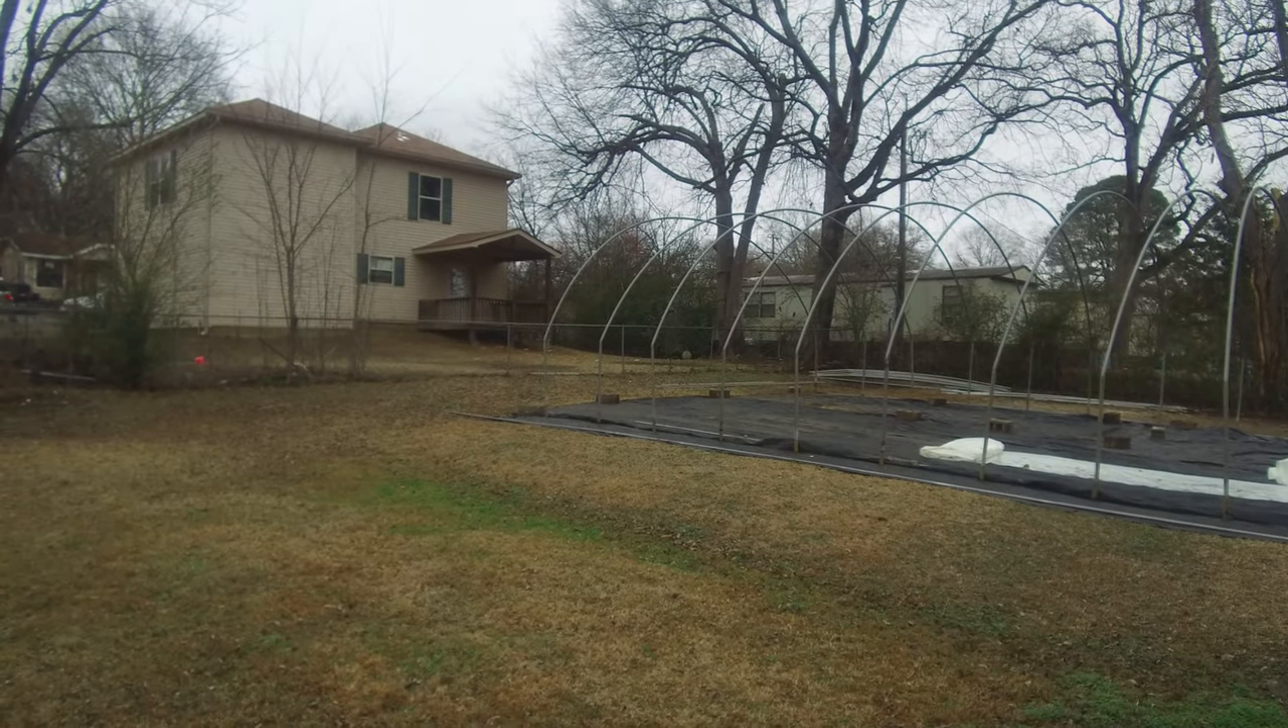As you see, we got the bows put up across there.